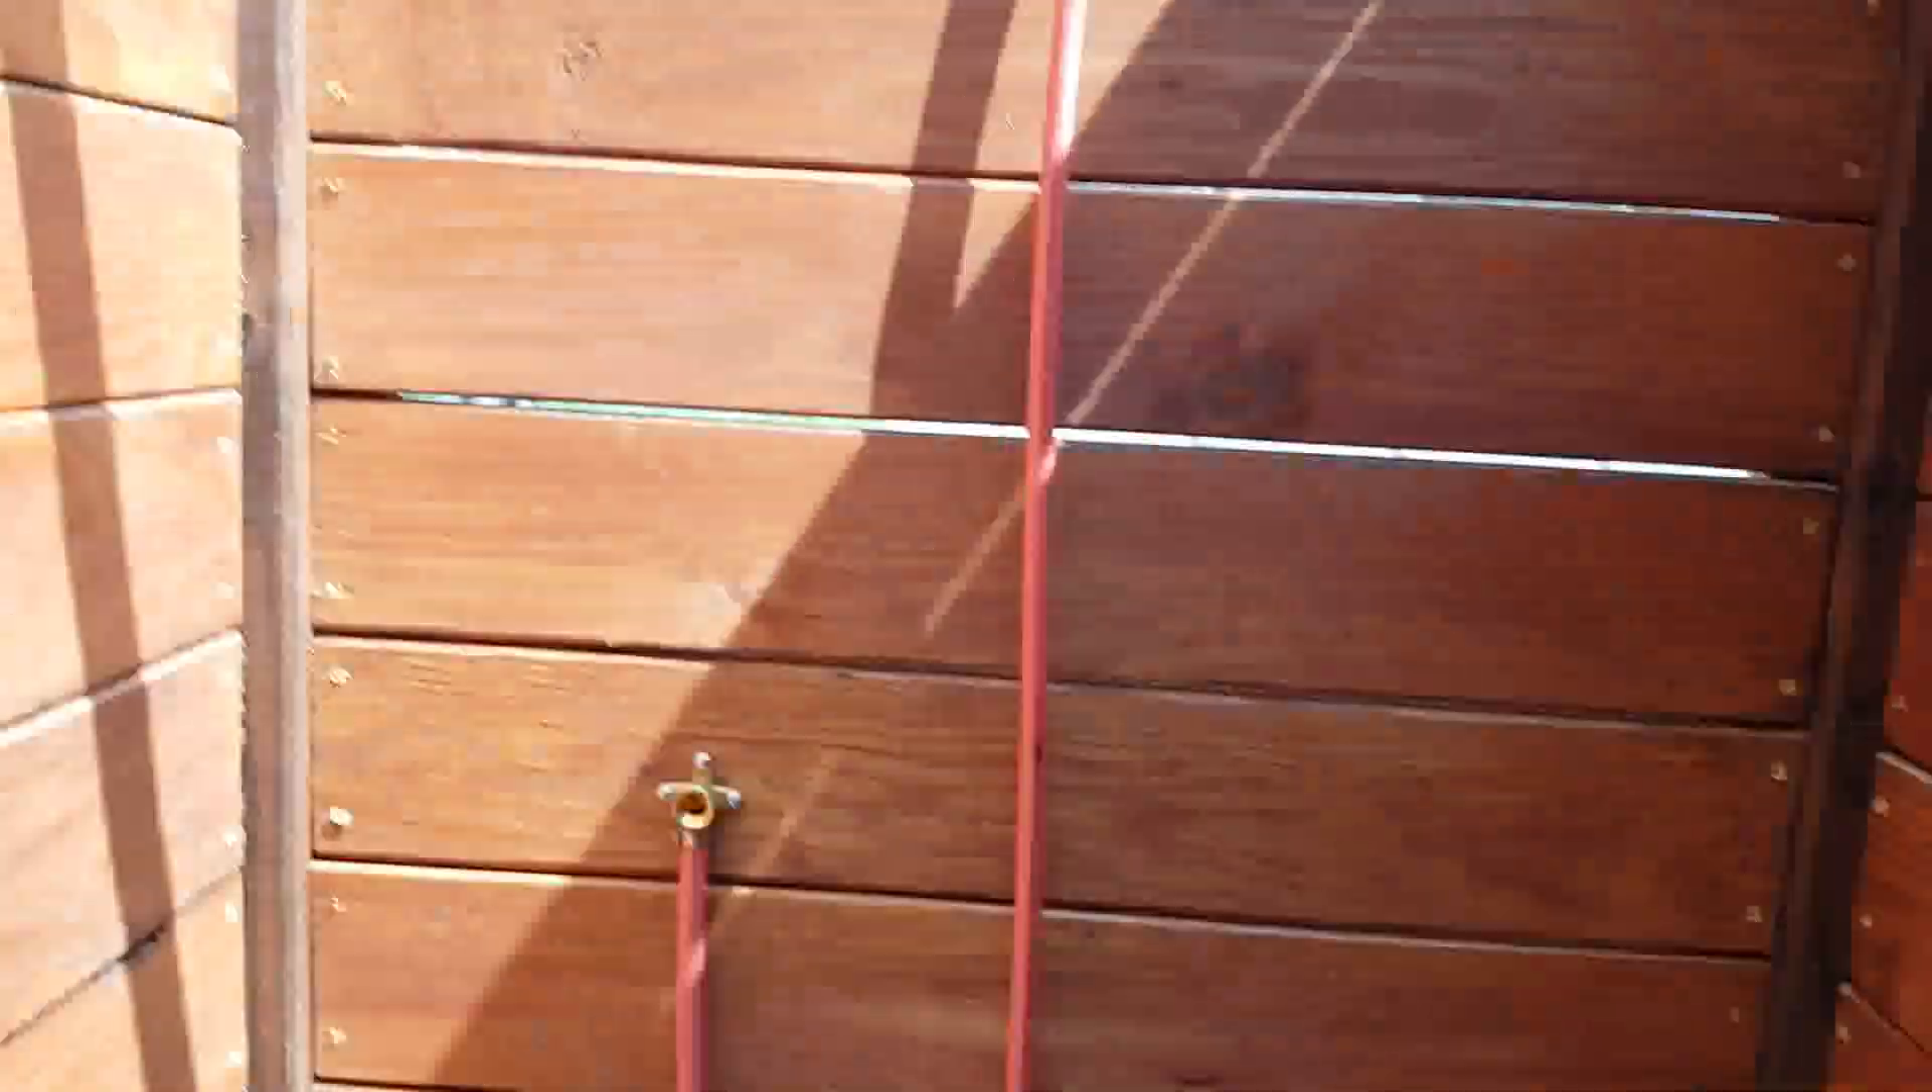Notice that we have some some gaps over here these gaps are going to be filled with um with uh silicon uh brown silicon.